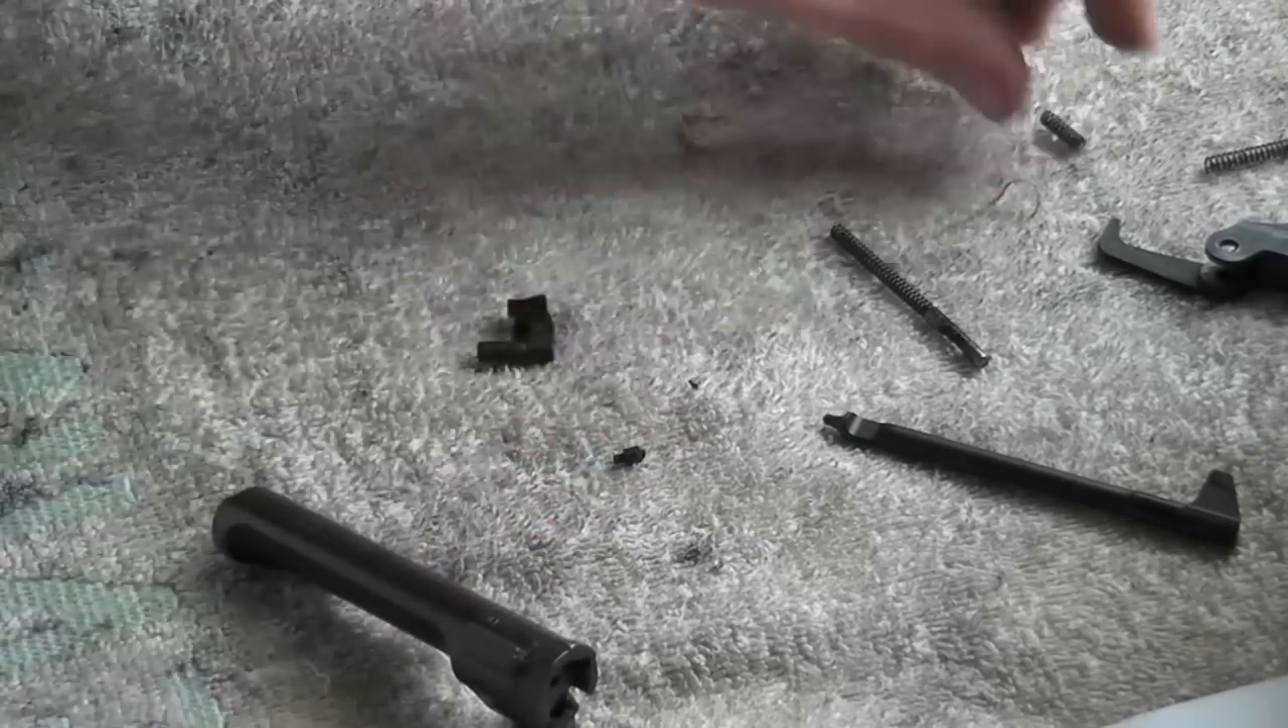And that's the complete disassembly of the bolt.